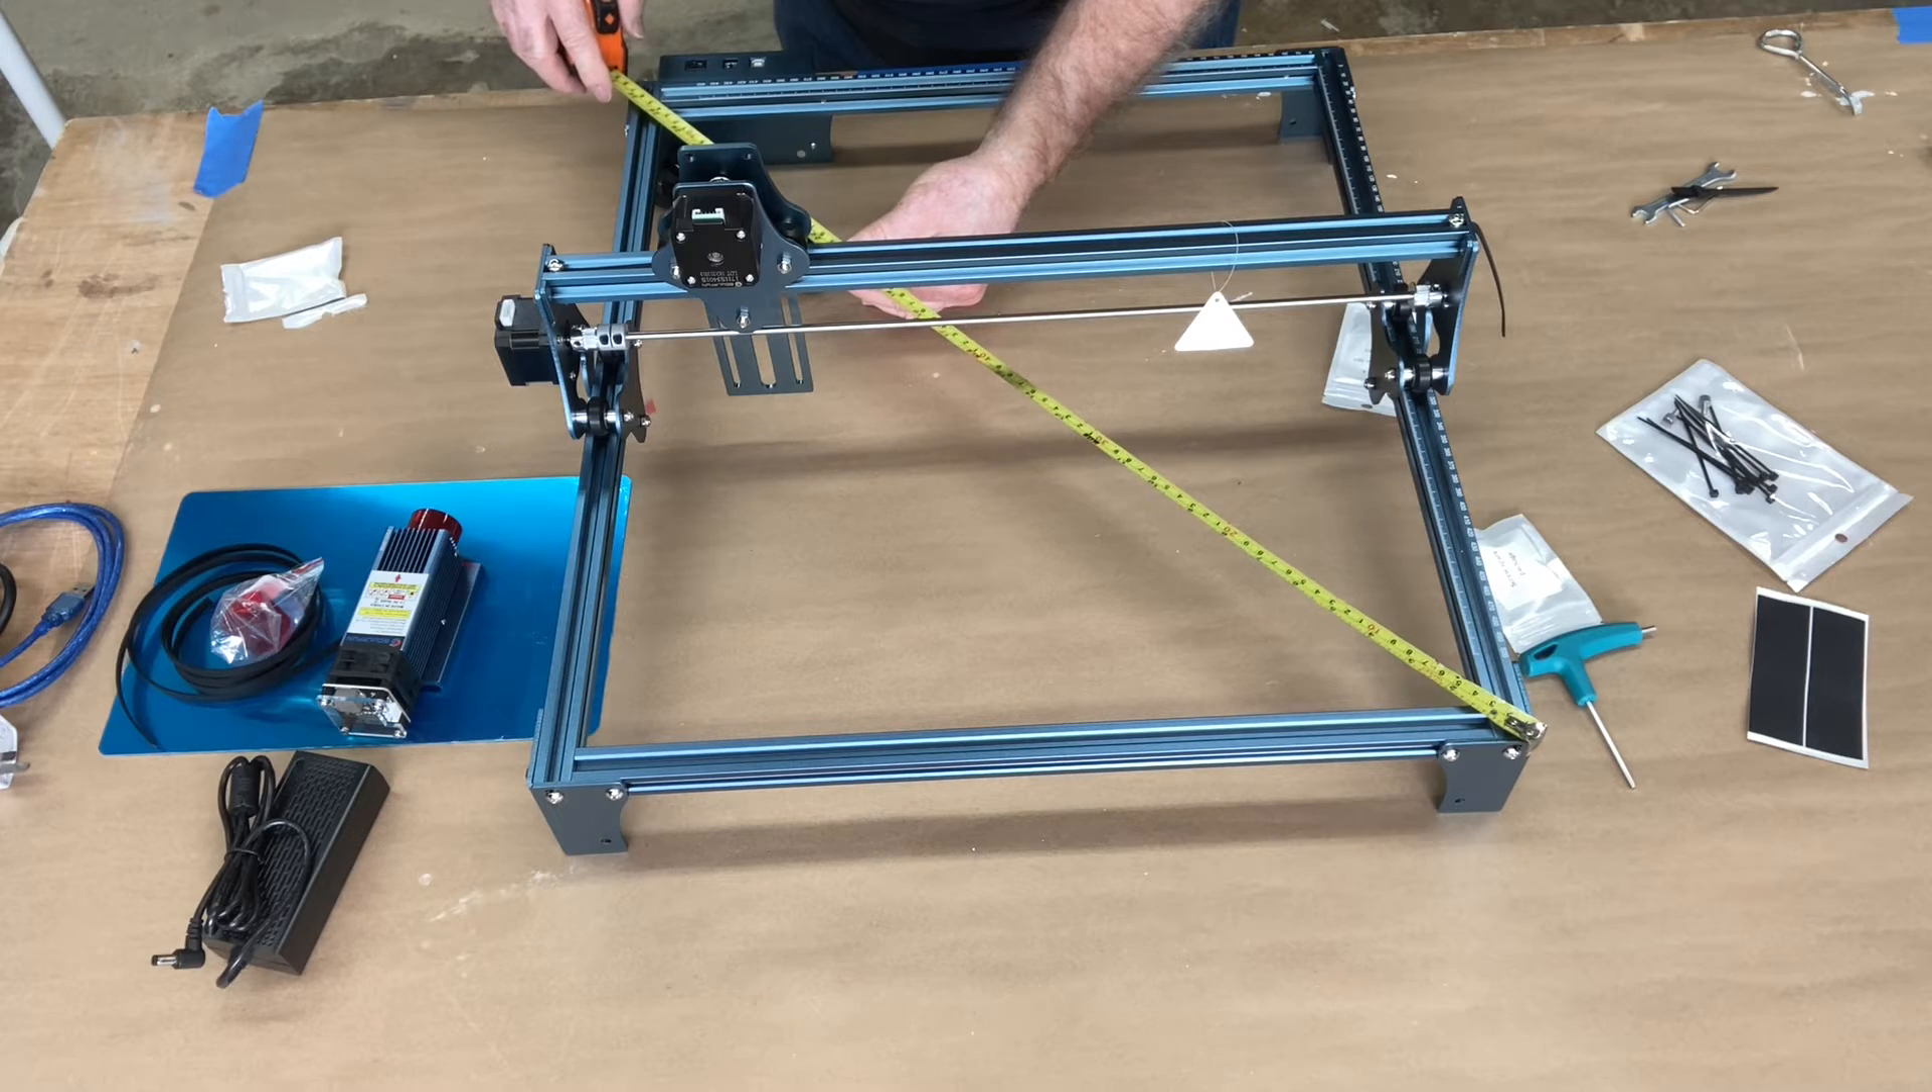Well the hard part's done getting the frame assembled.